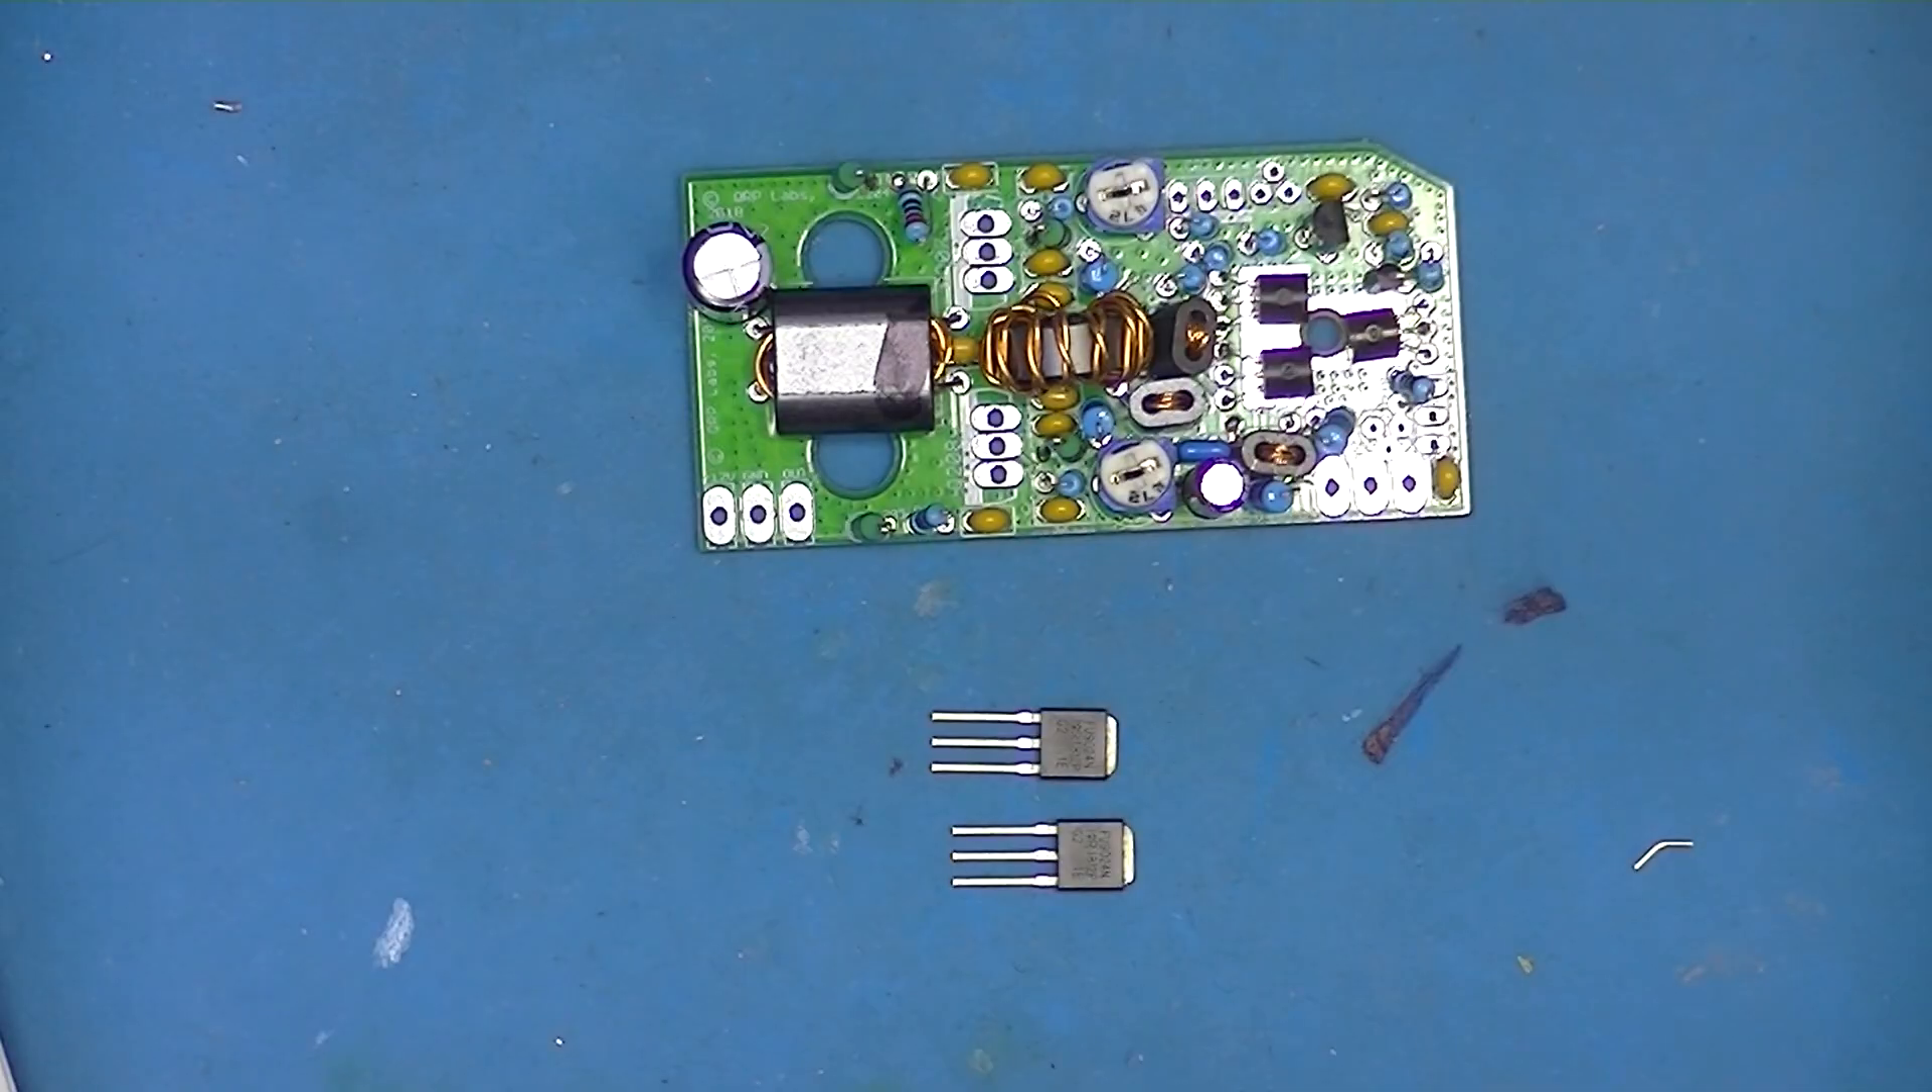Still have two of these three terminal devices left.